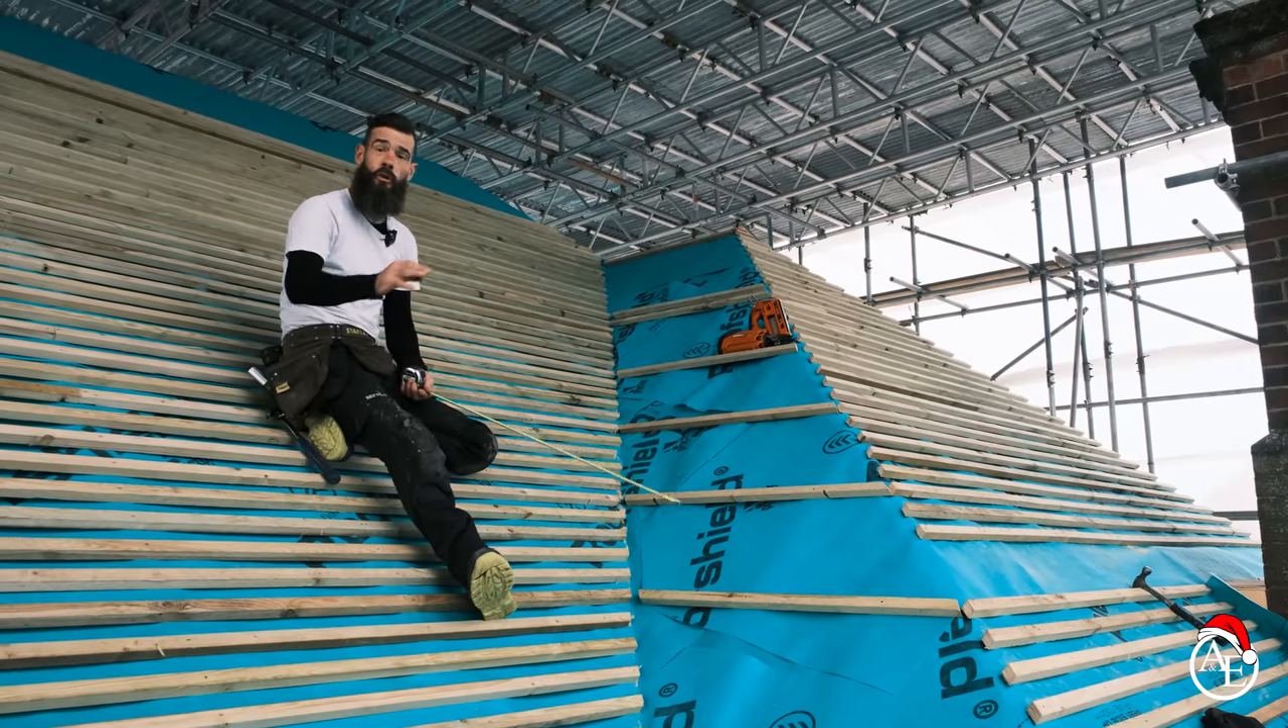You can see I've left a few battens out here because I've got a bit of lead work and stuff to do there first.